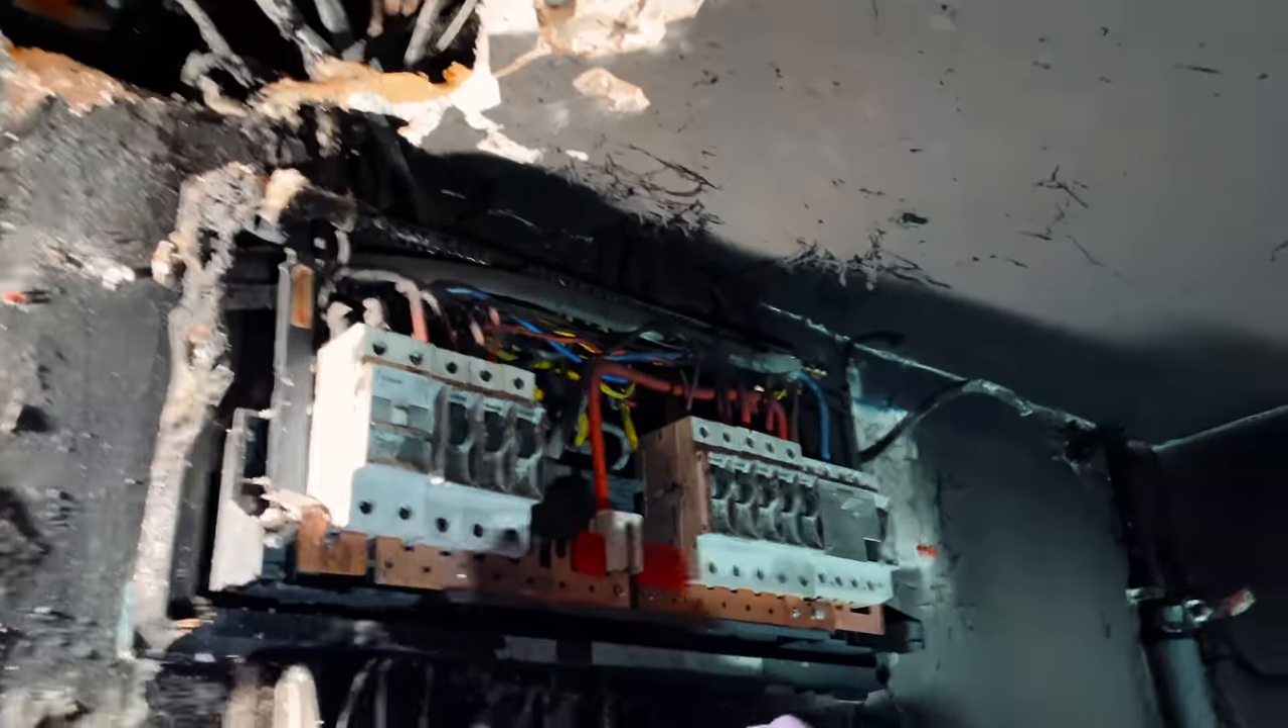So, consumer unit cover is off.